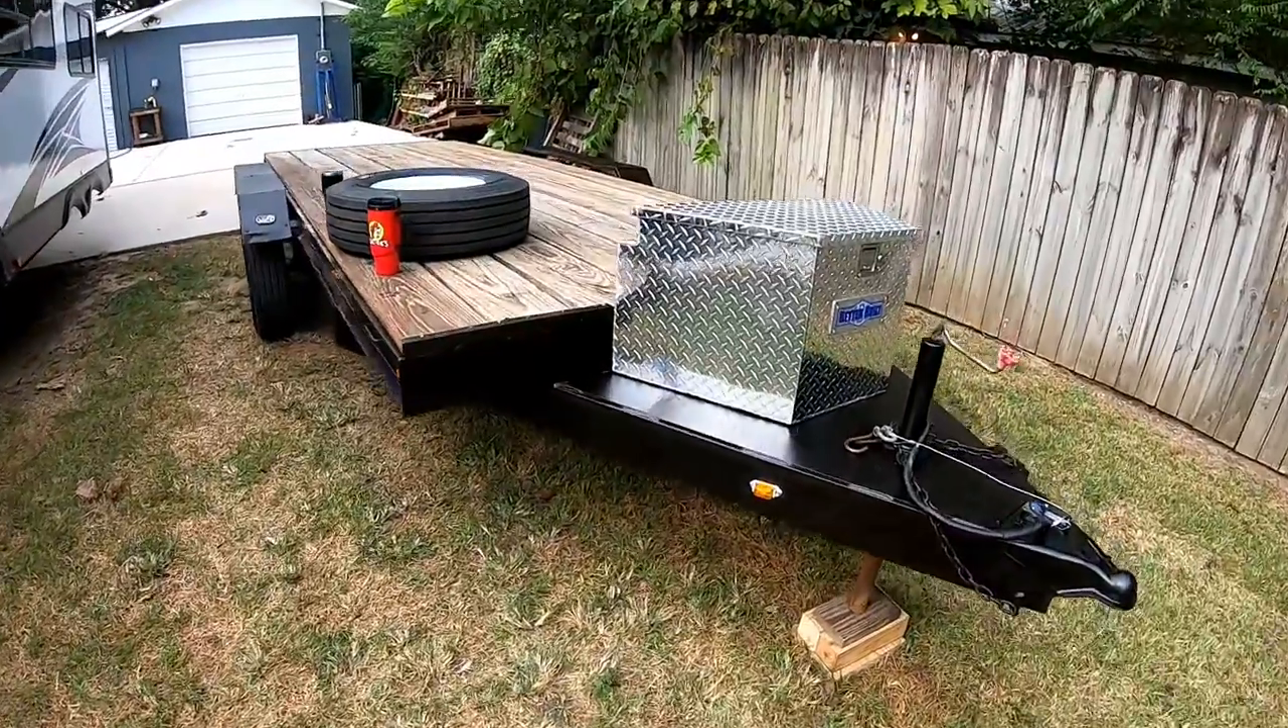We've got our toolbox mounted up here now.